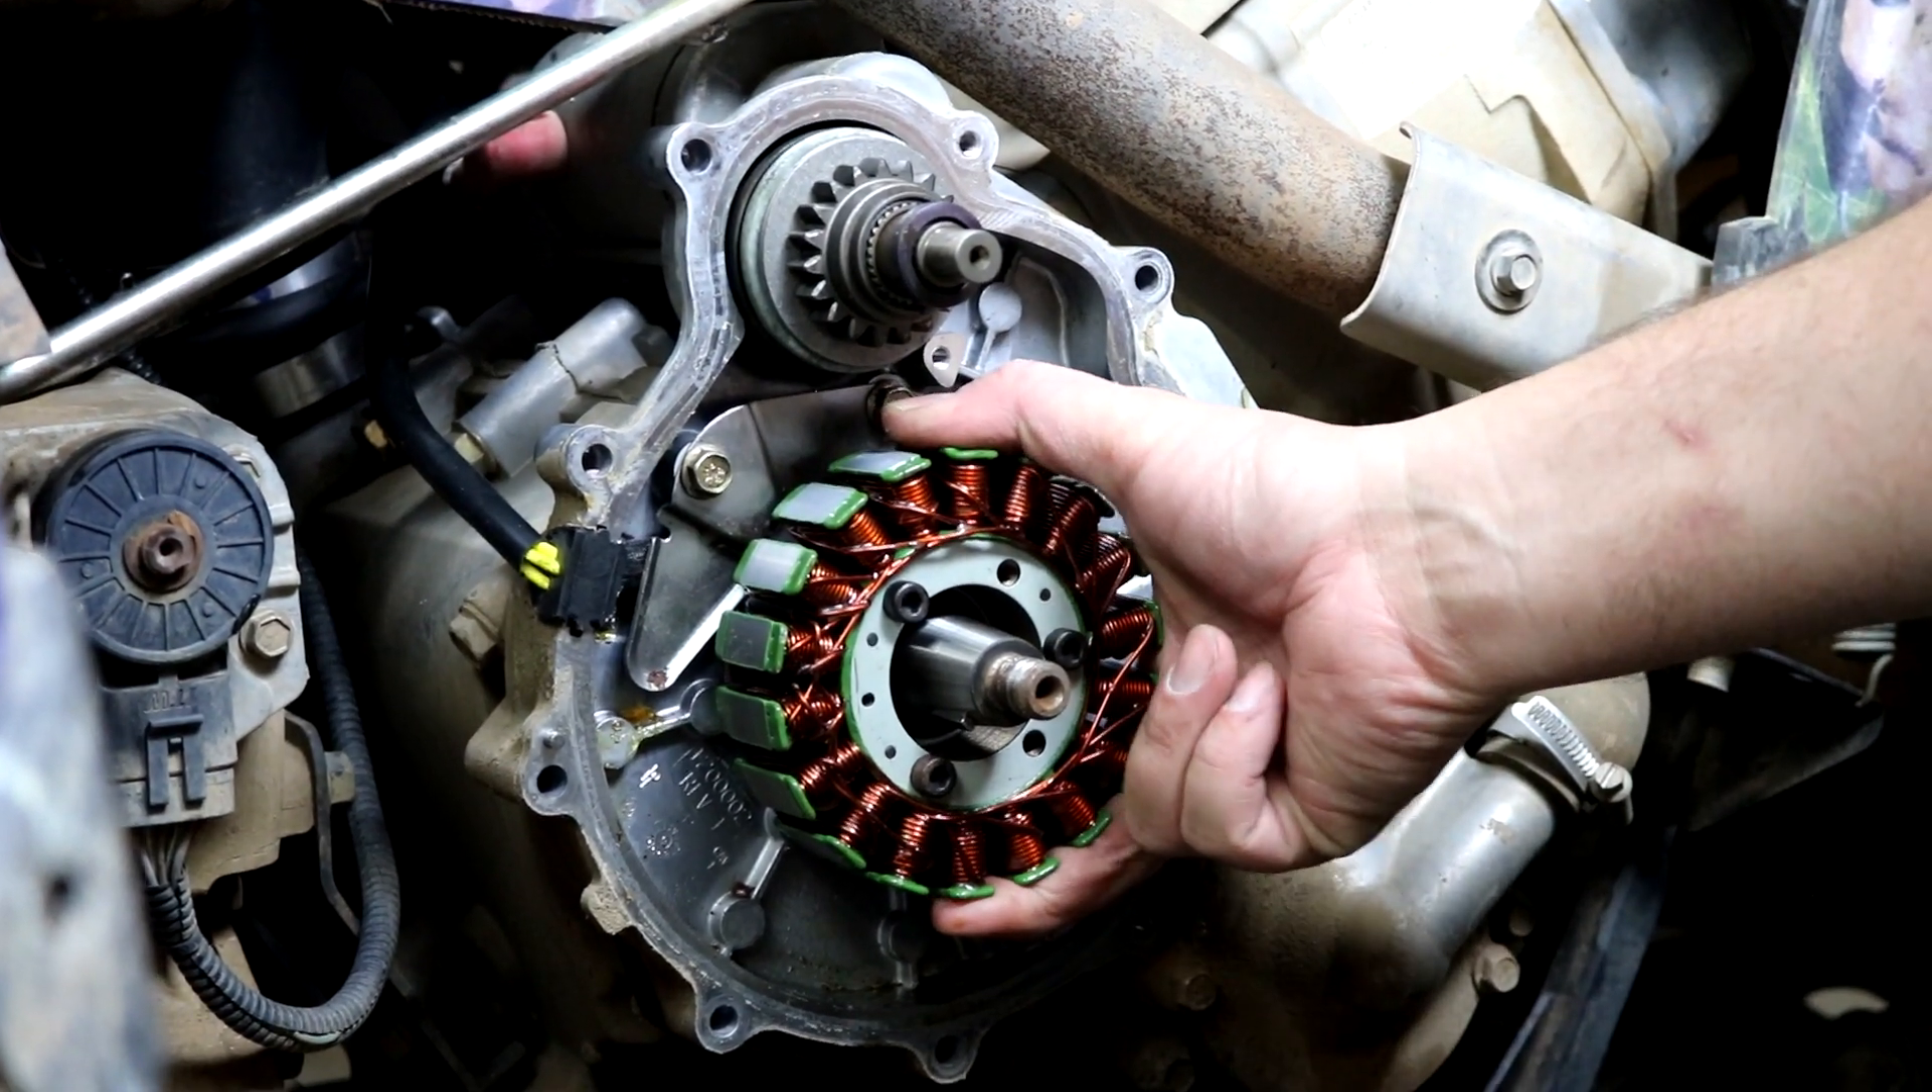Okay, so we have our new stator in place.